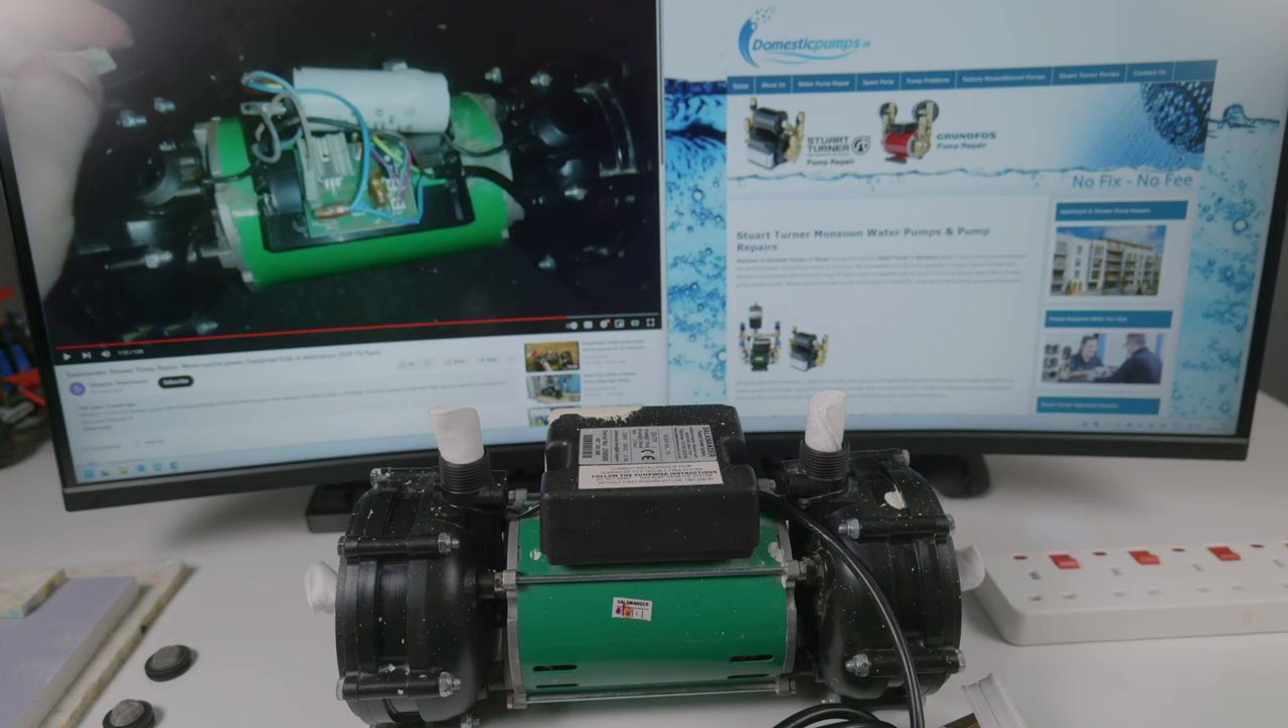Okay so we're all set the cover is back on.